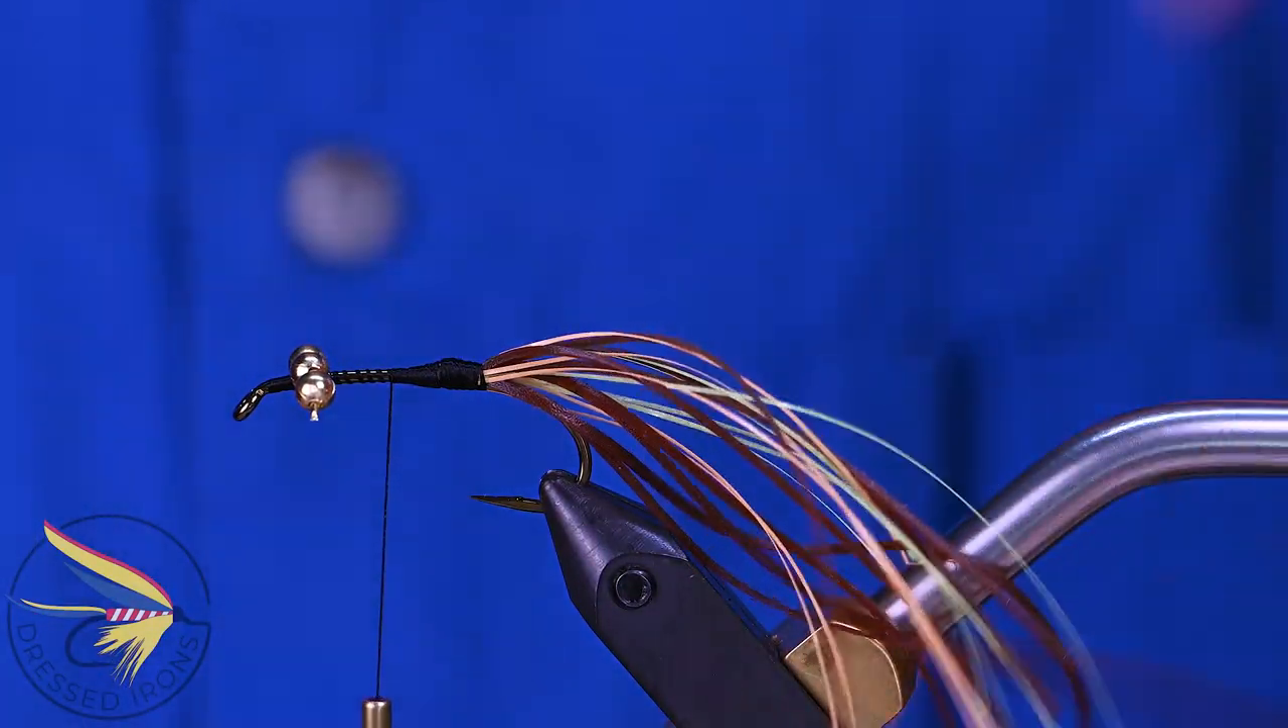So, so far in this fly, all we've done is we've tied in the bead chain eyes and the tailing material.